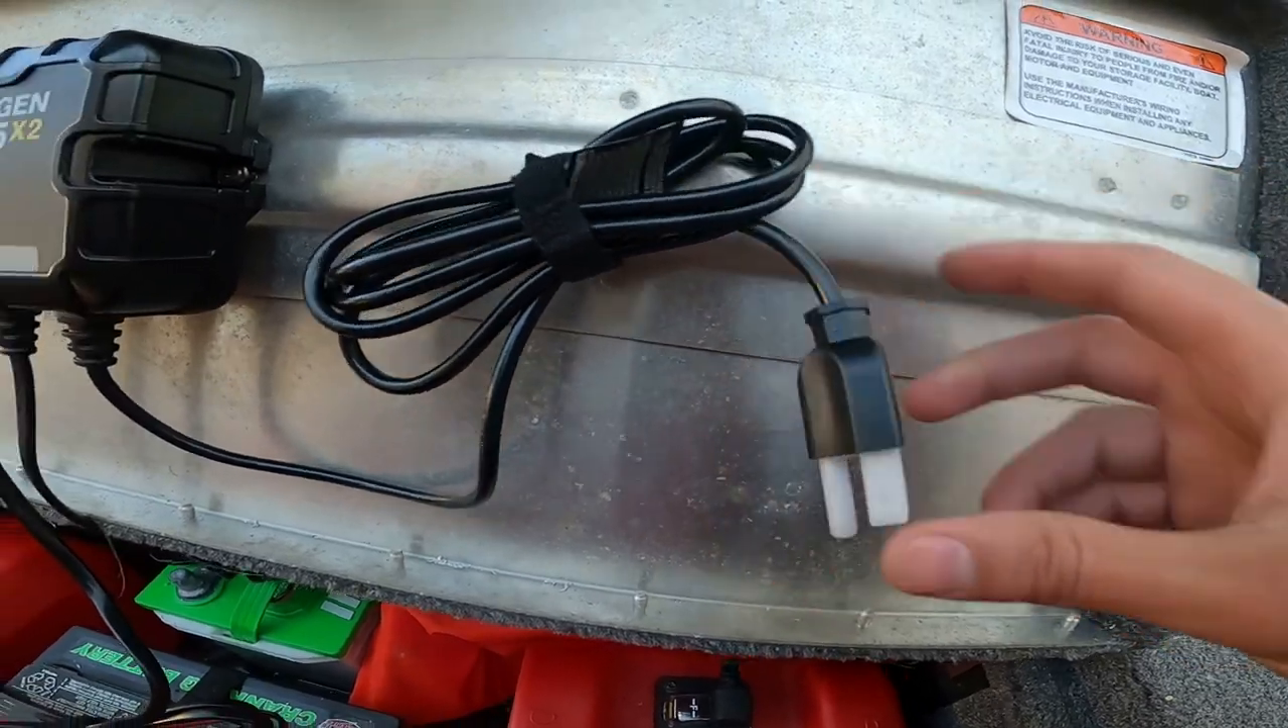All right, and on the side you can see I put a little velcro velcro strap on there.